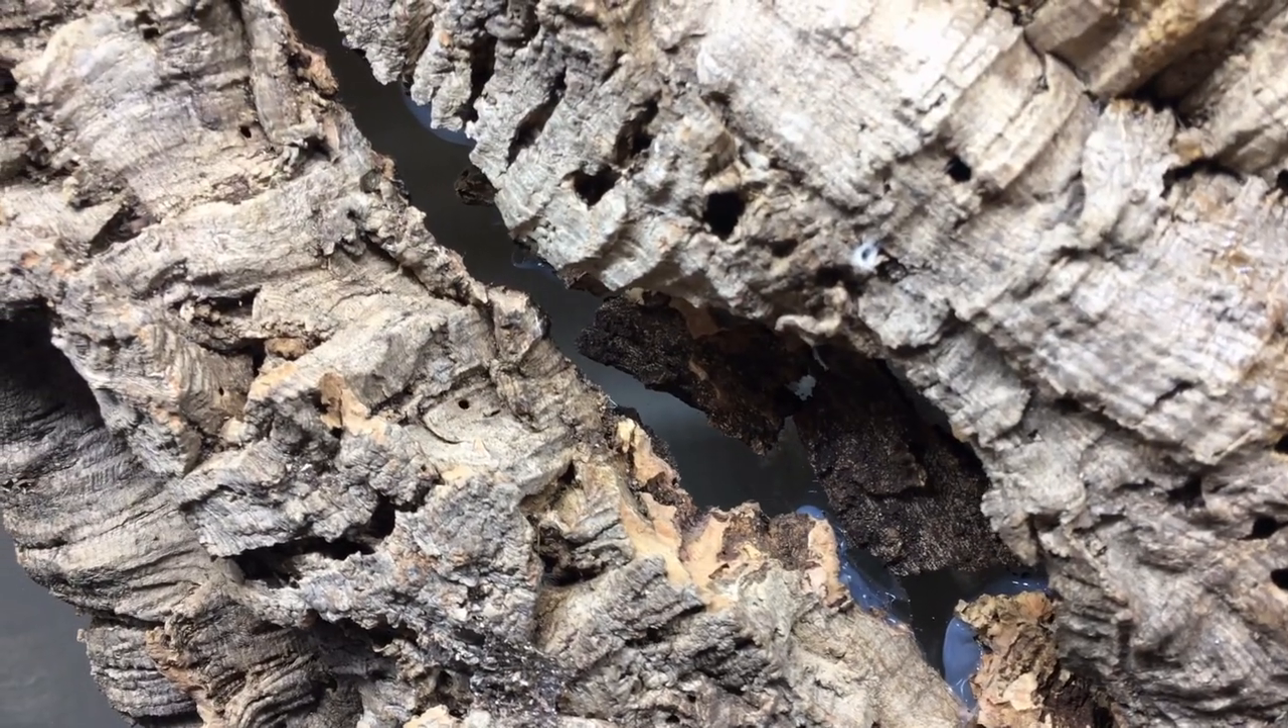There are gaps between the pieces of cork bark at this point that allow you to see right through the back of the enclosure to the wall behind.